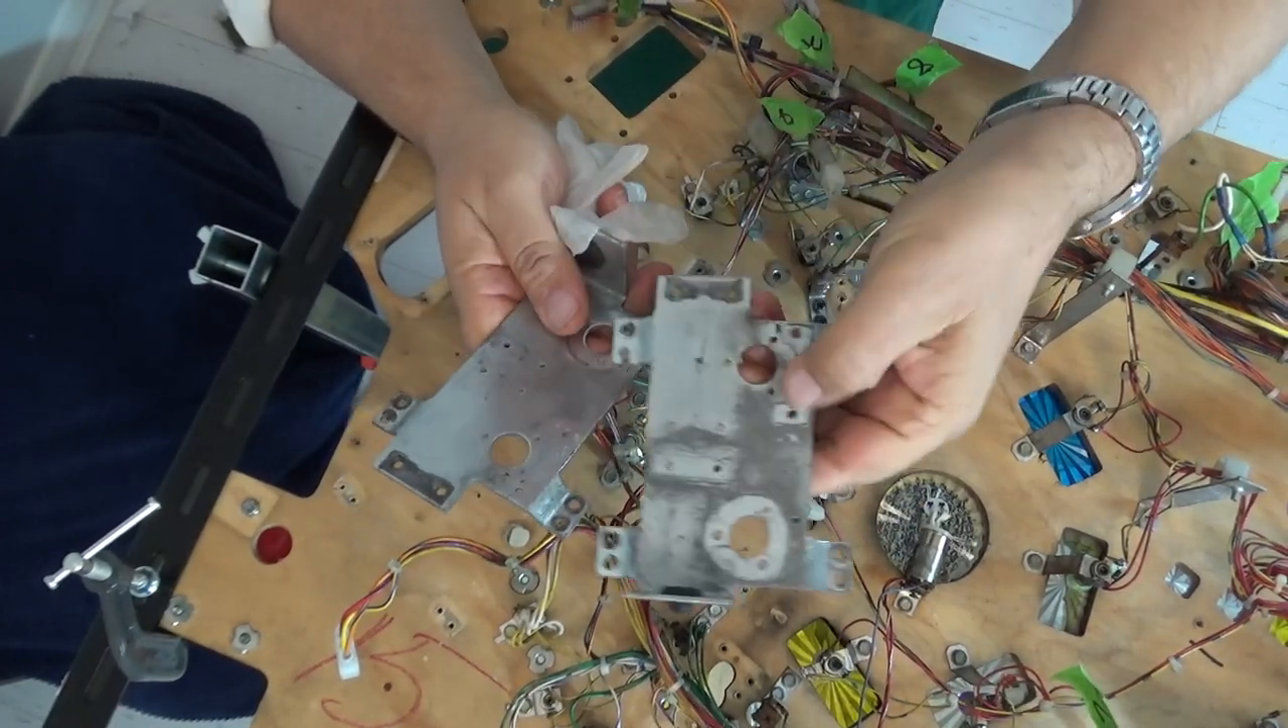So as part of the flipper rebuild, I've taken these plates off.